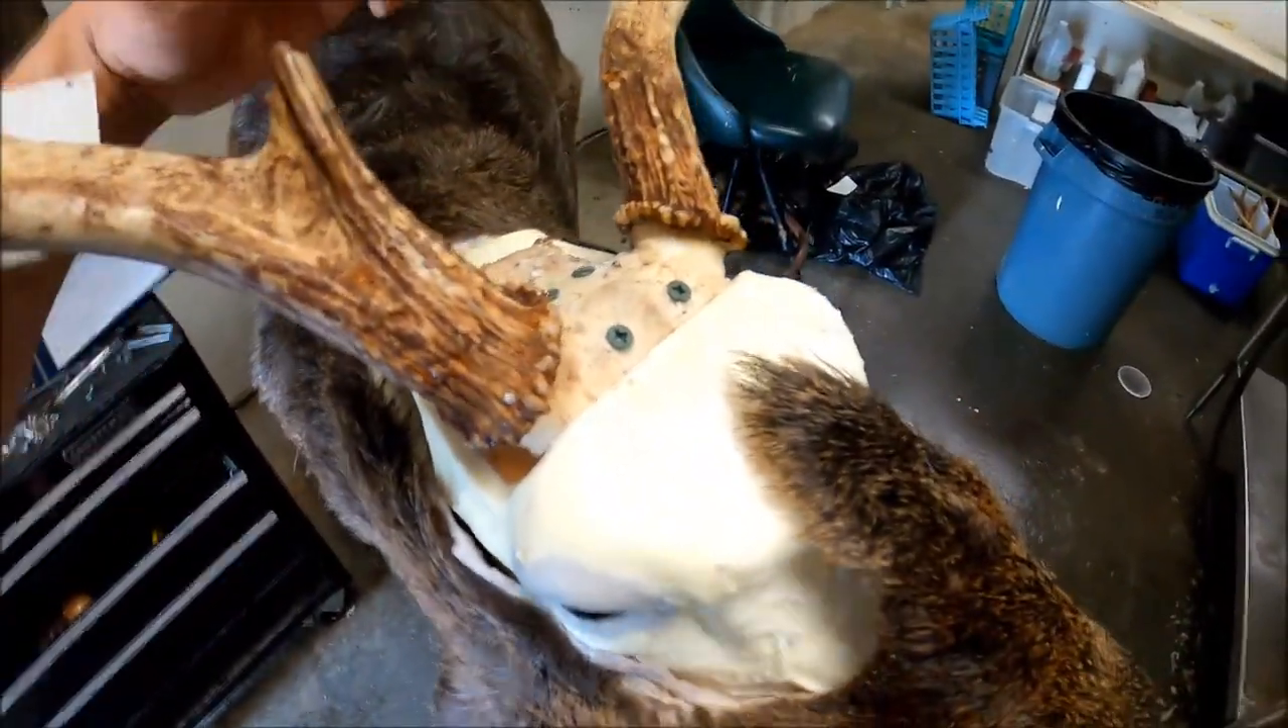Now I've mounted my rack up onto my form and y 'all can see where I put these in at an angle.